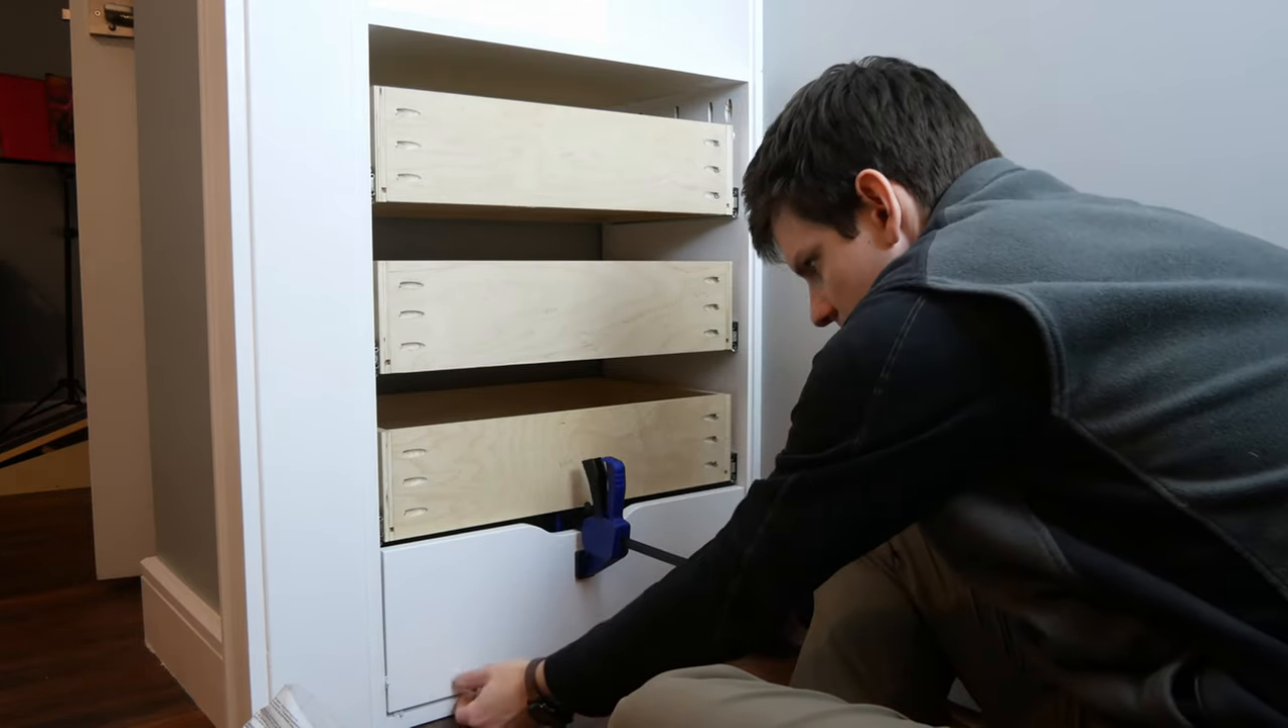Lightly clamped the drawer face to the drawer so it was held in place but it could still be moved around.